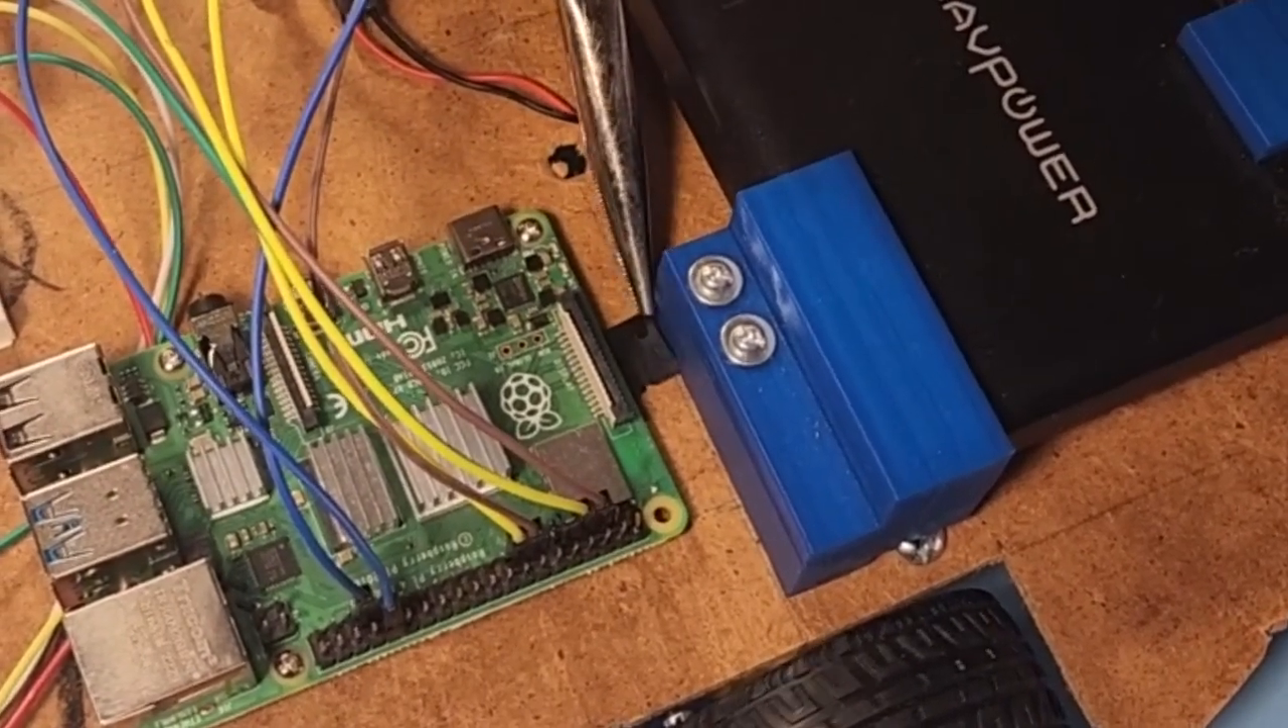I tried to pull out the SD card, and couldn't. Whoops. One of the battery supports was in the way.